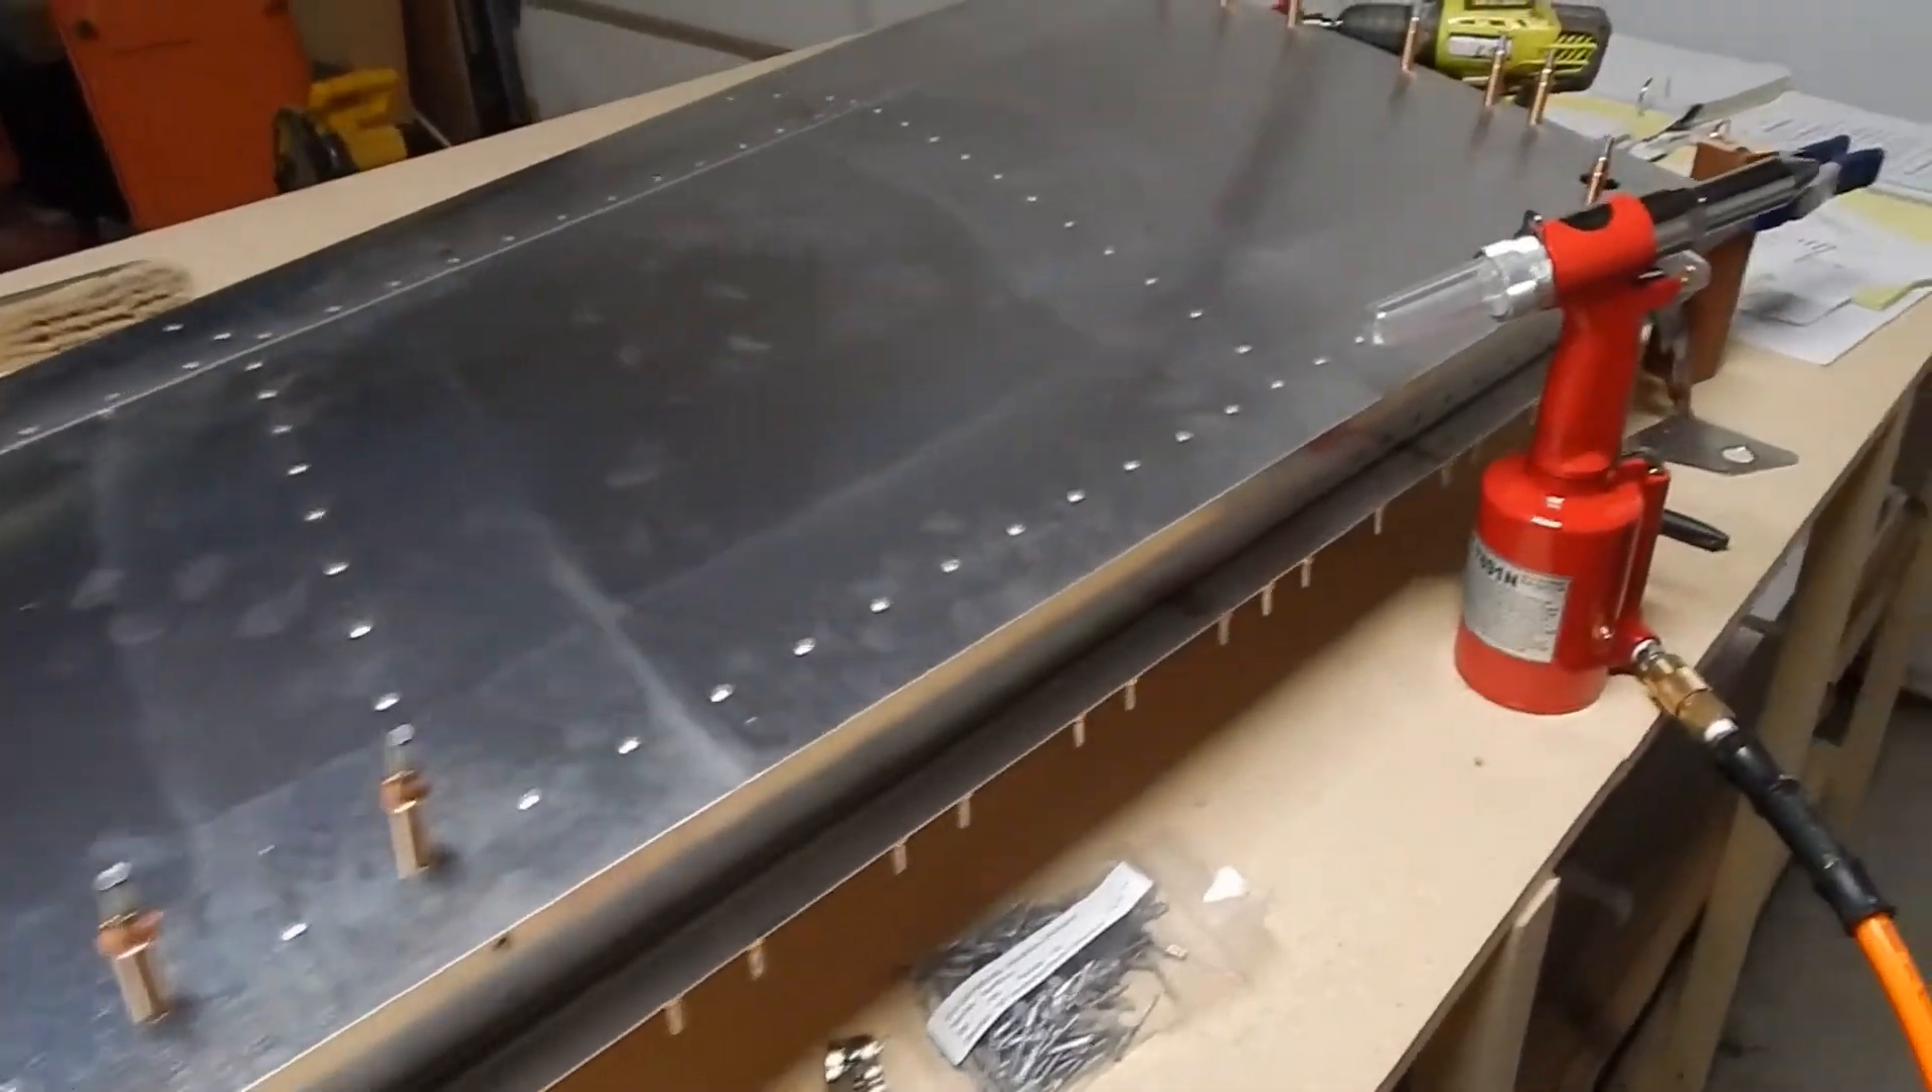Uh i've got a lot of the rivets done in the one side of the stabilizer.